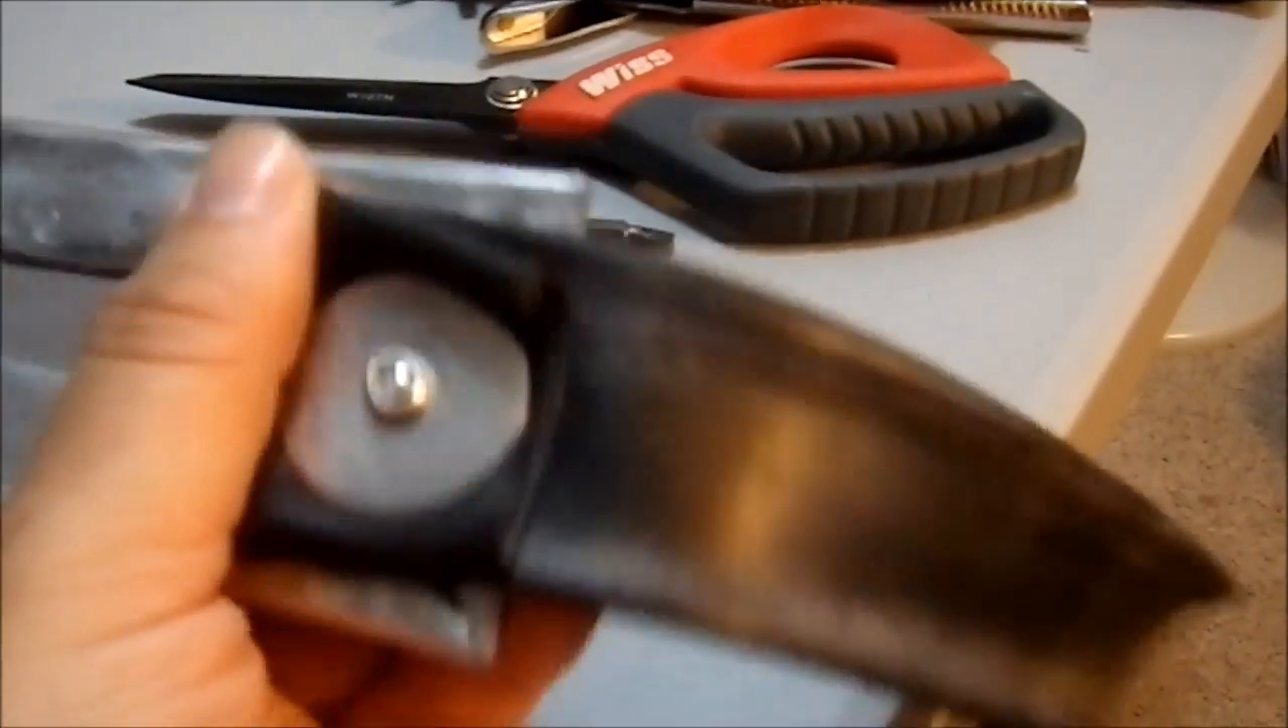That is what the blind rivet looks like when it's installed.